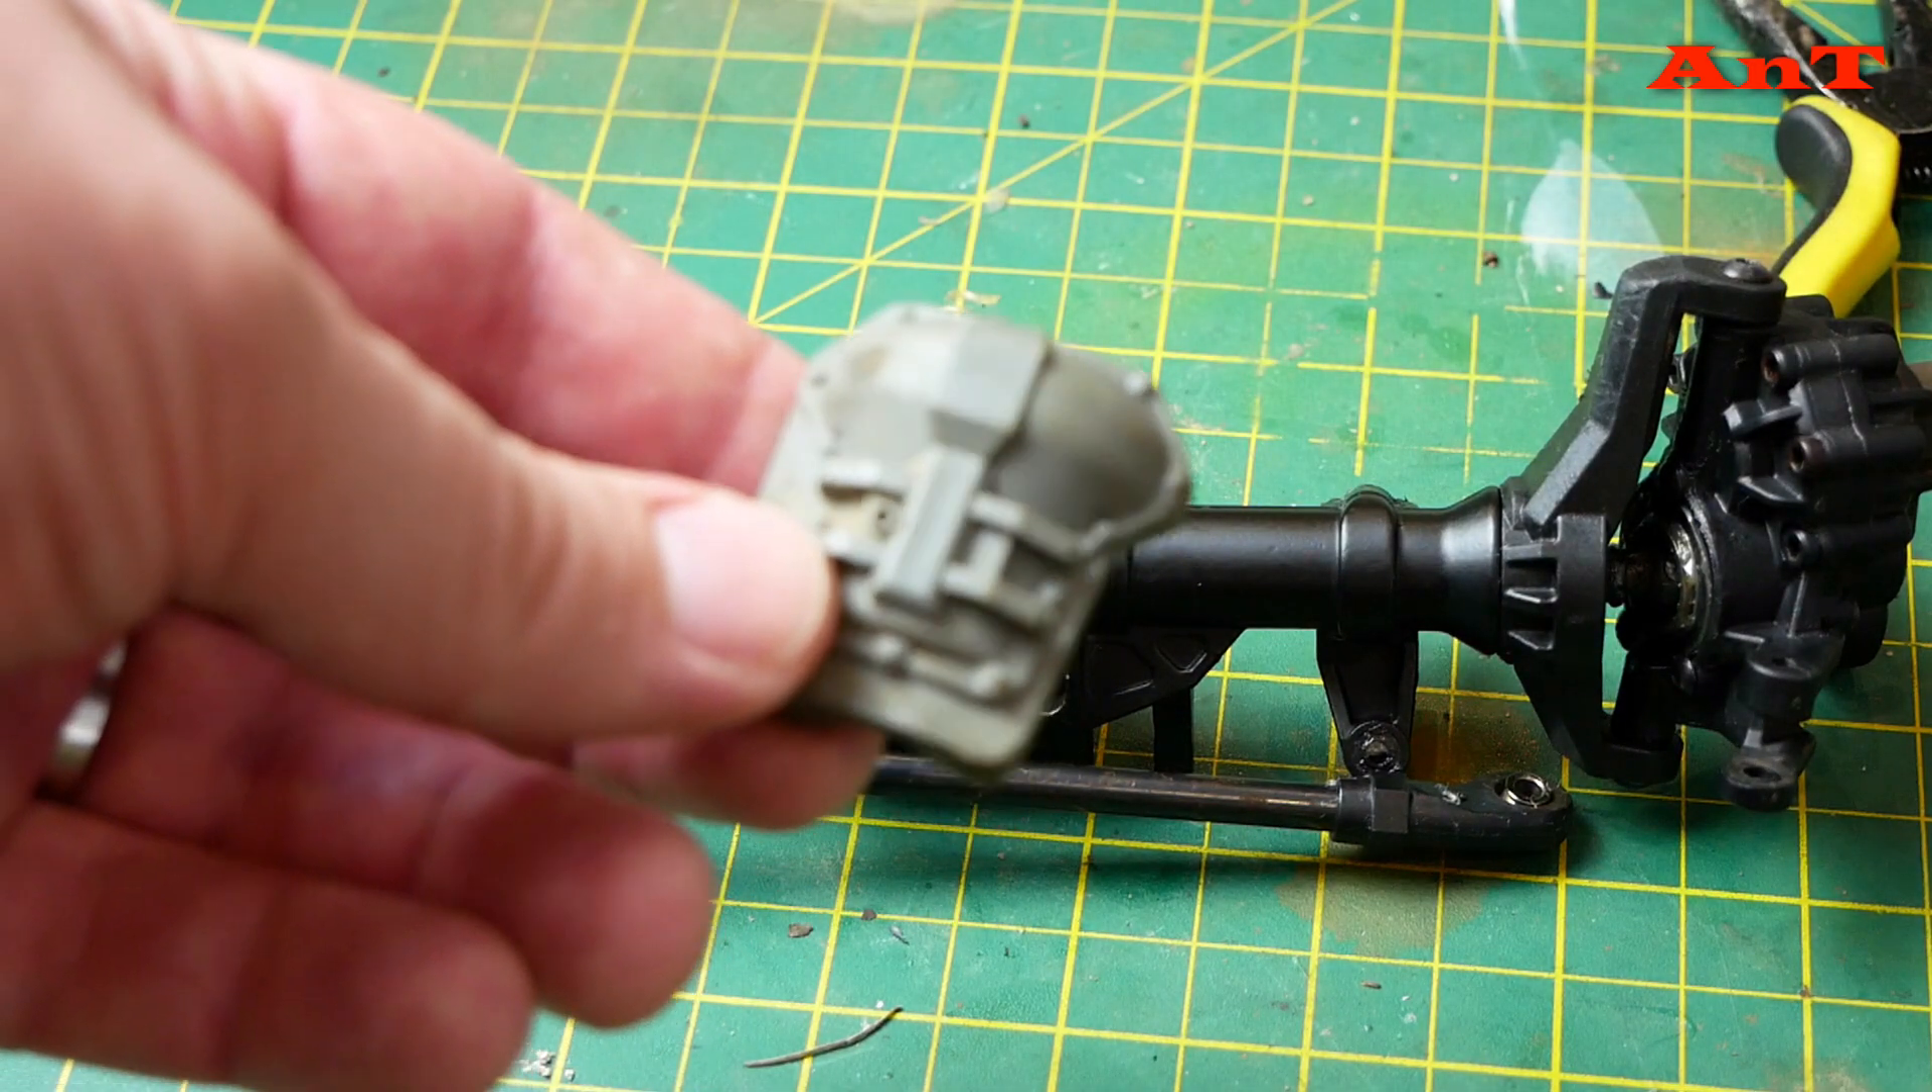Really all I need to do is put the axle cover back on again.